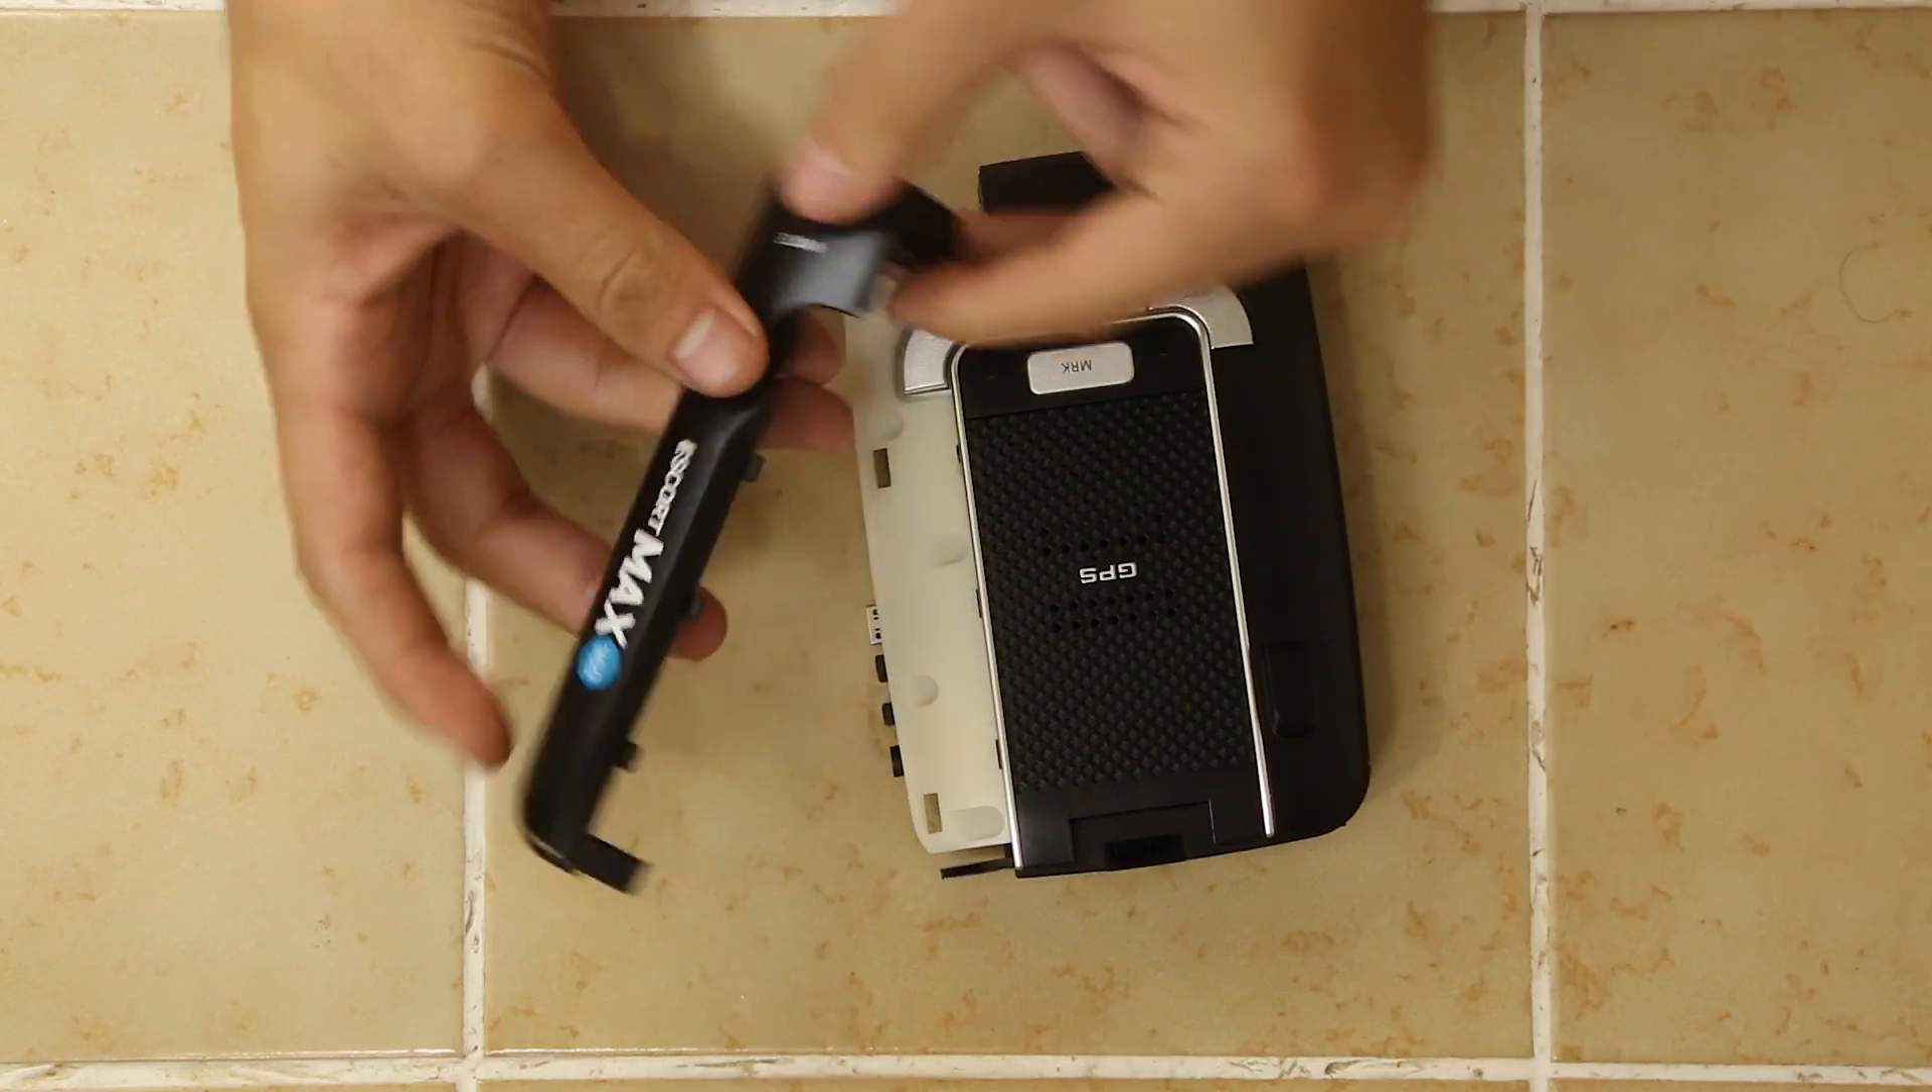So you can see I went ahead and pulled off this piece of plastic.